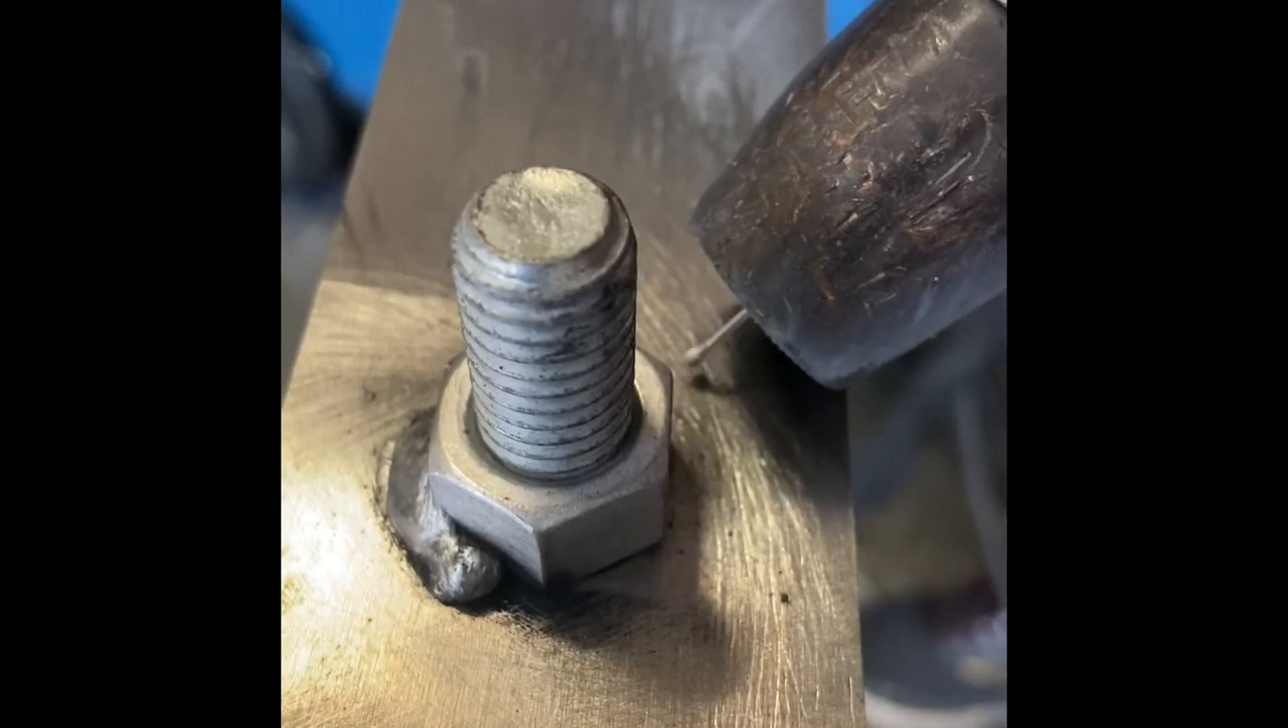I also put the bolt into there to act as a heat sink so that you don't wipe out the threads on that nut.